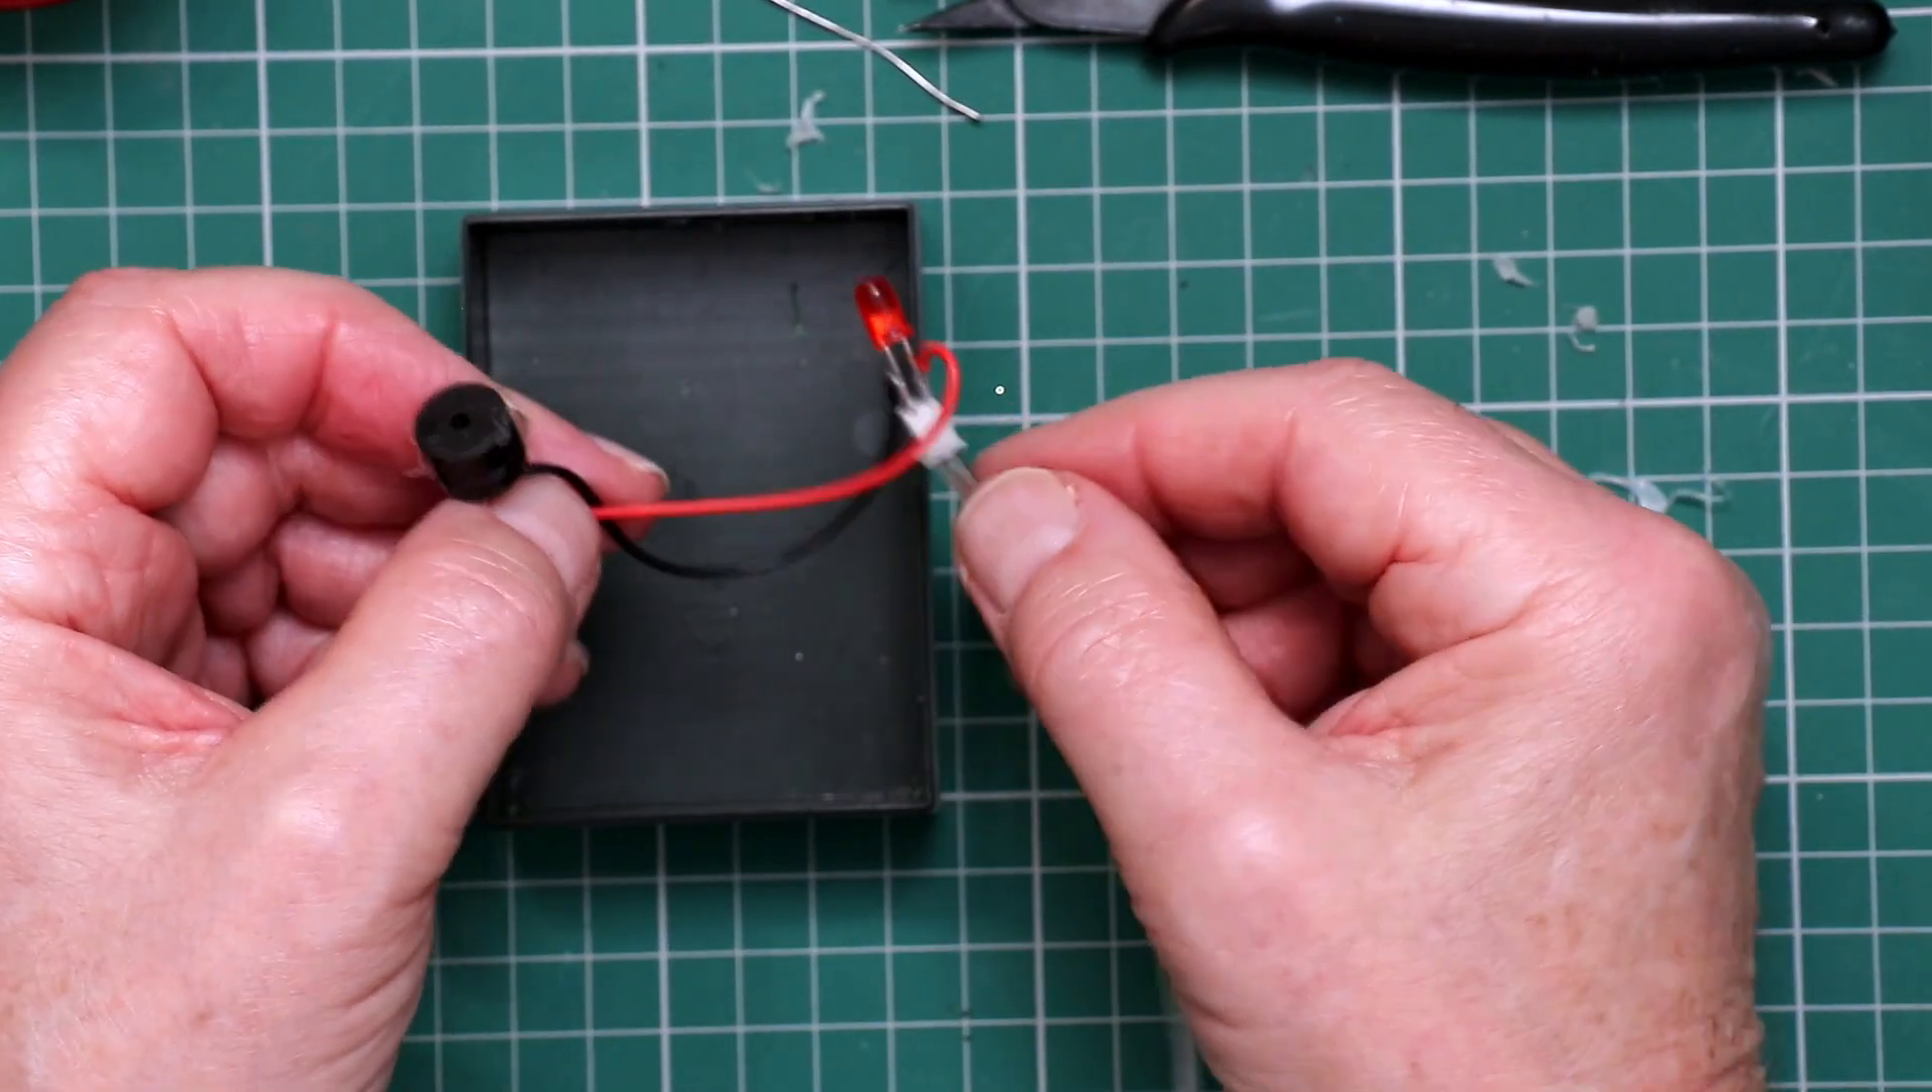So all that remains now is for us to mount the led and the transducer in the box.